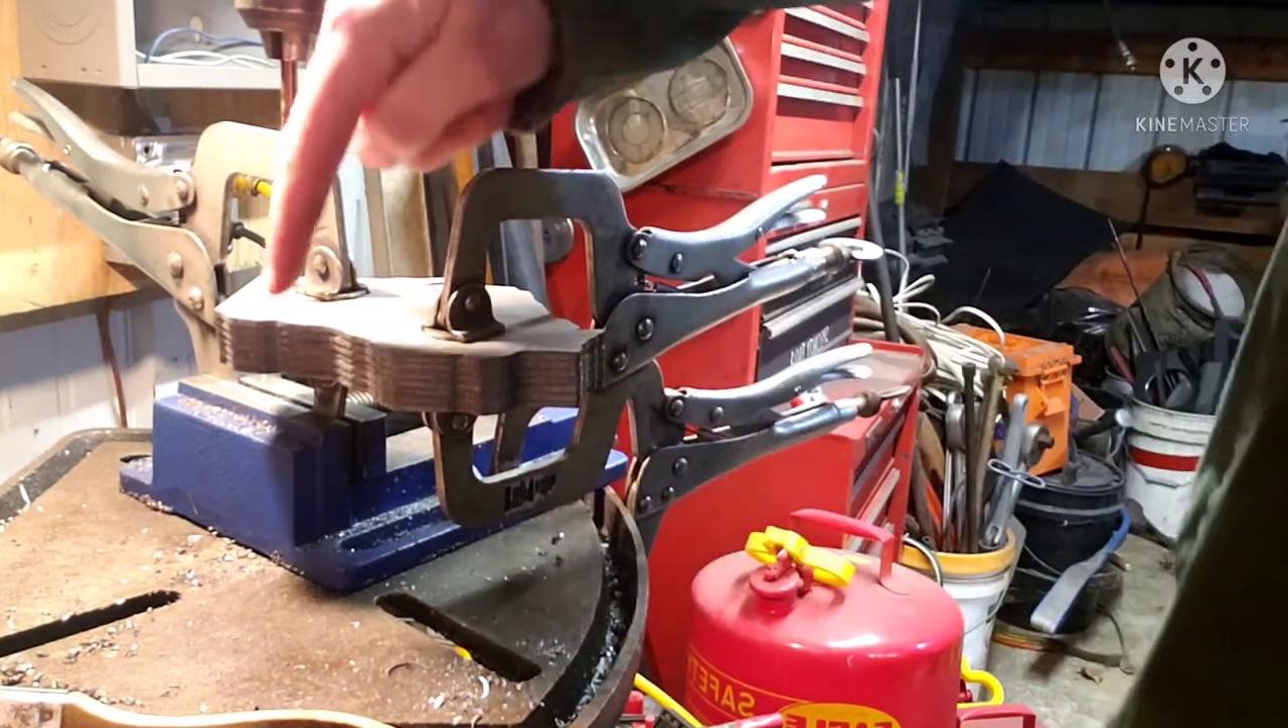All right so we got our pieces clamped up here.